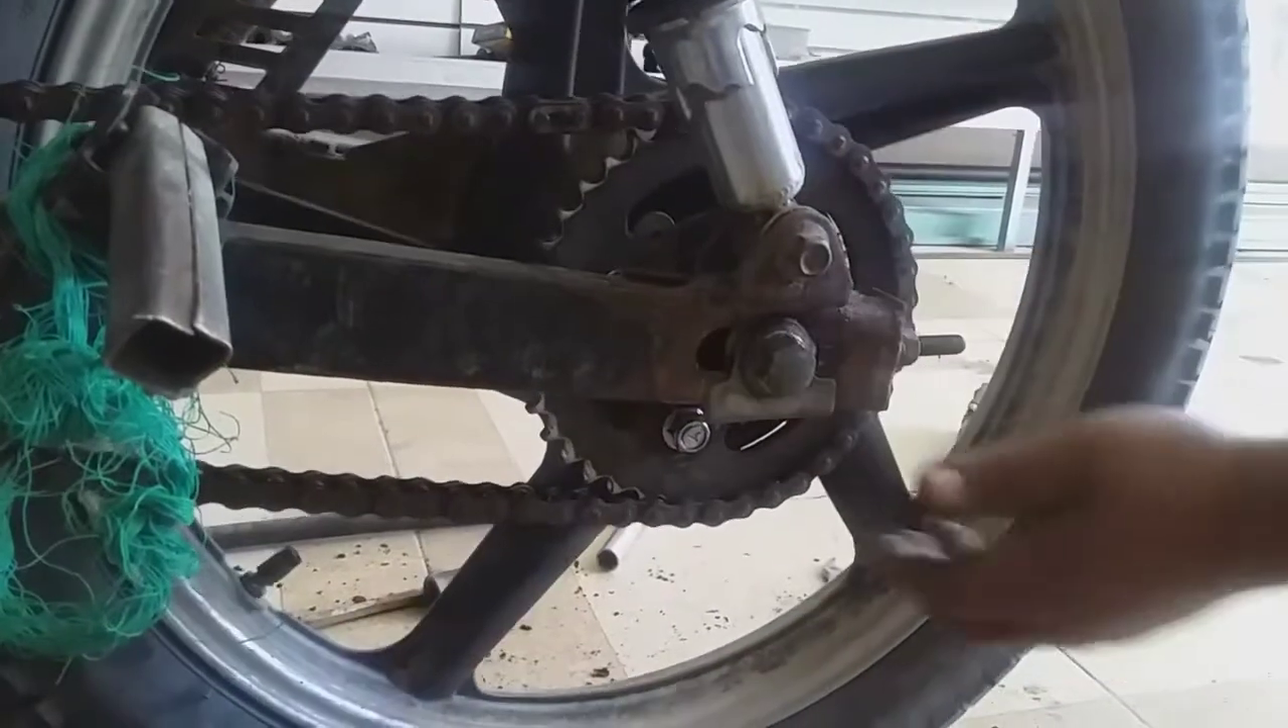El ring con su llanta bien ya quedó instalada.